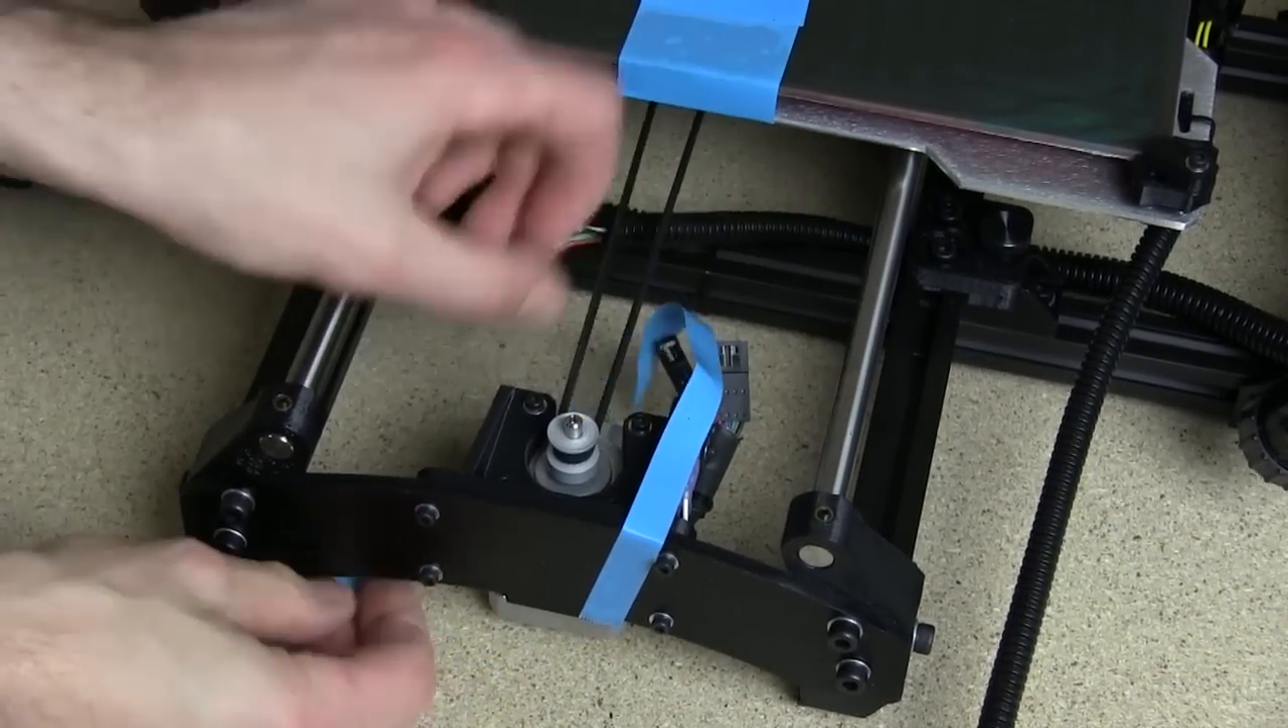So looking at the back of the printer, we need to take off this blue tape, which is for holding all the parts on in transit.